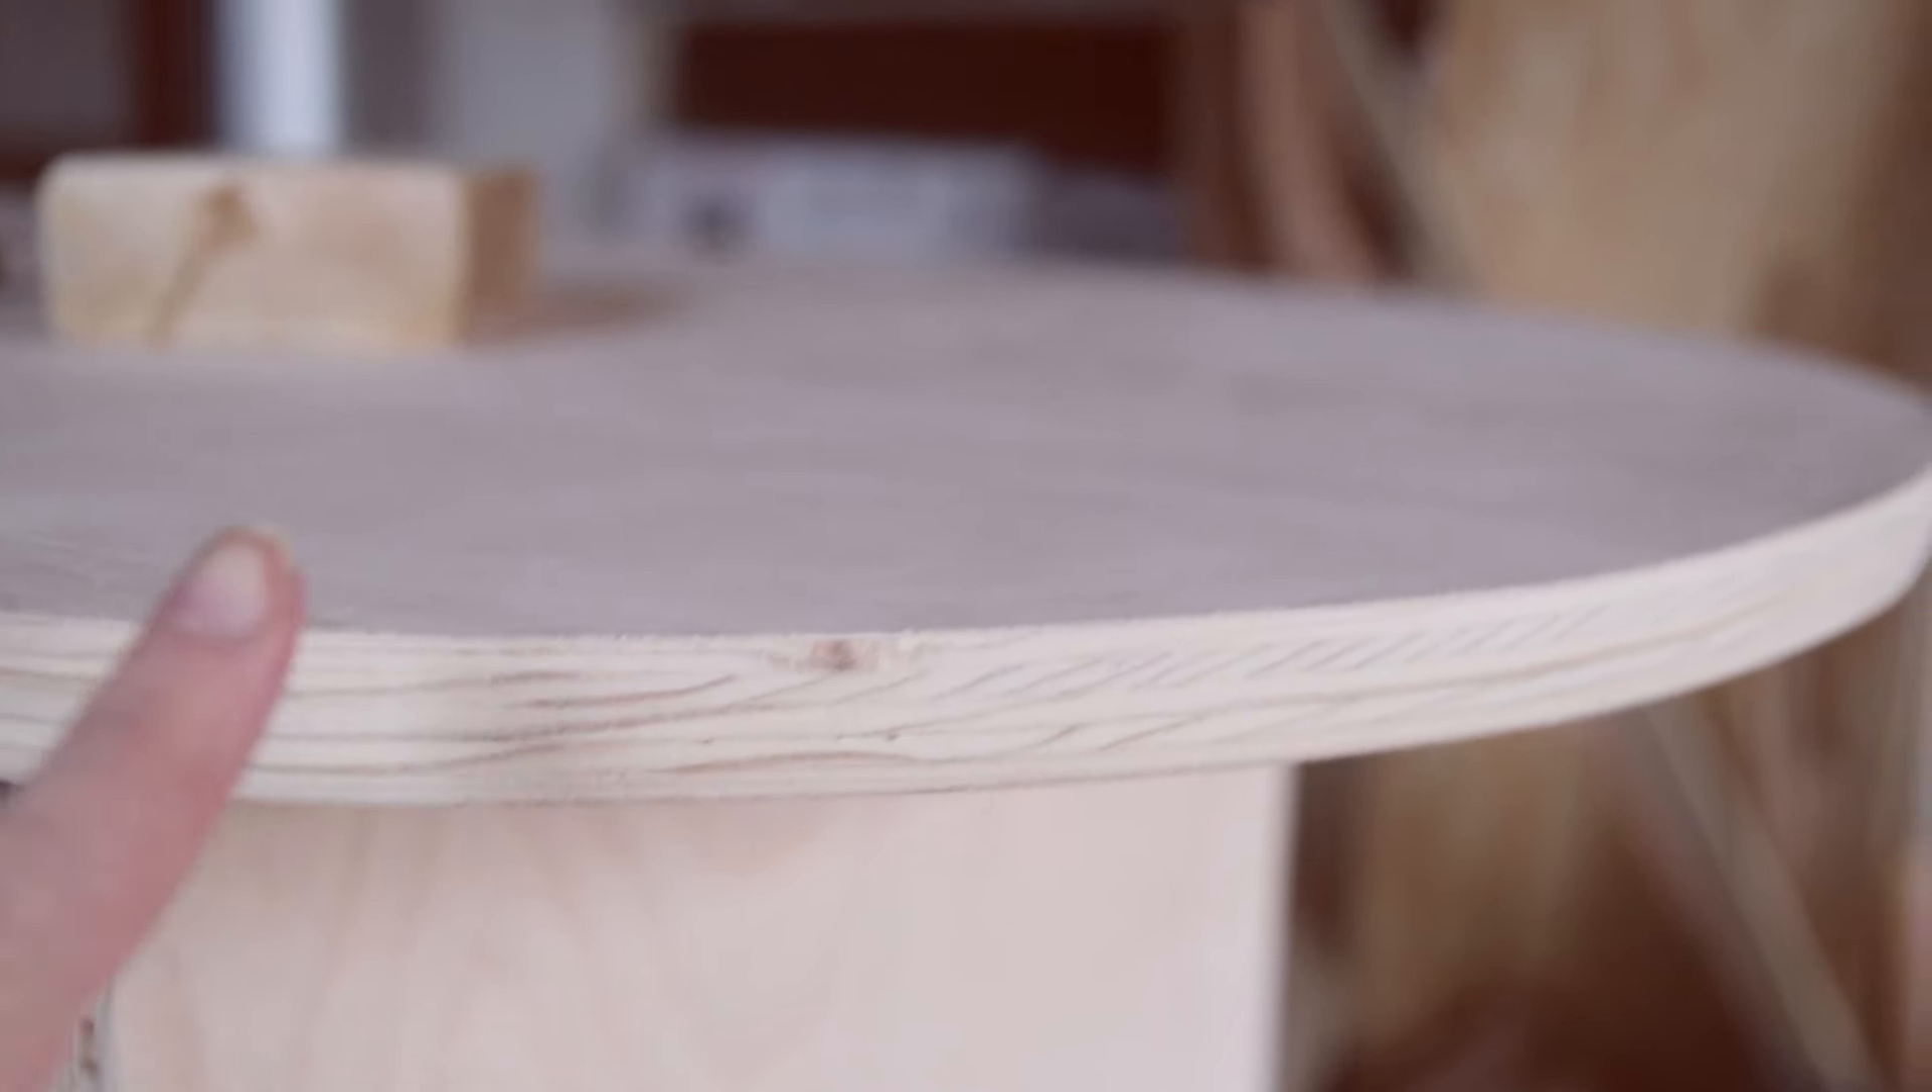The only thing left to do is cover the plywood edges.